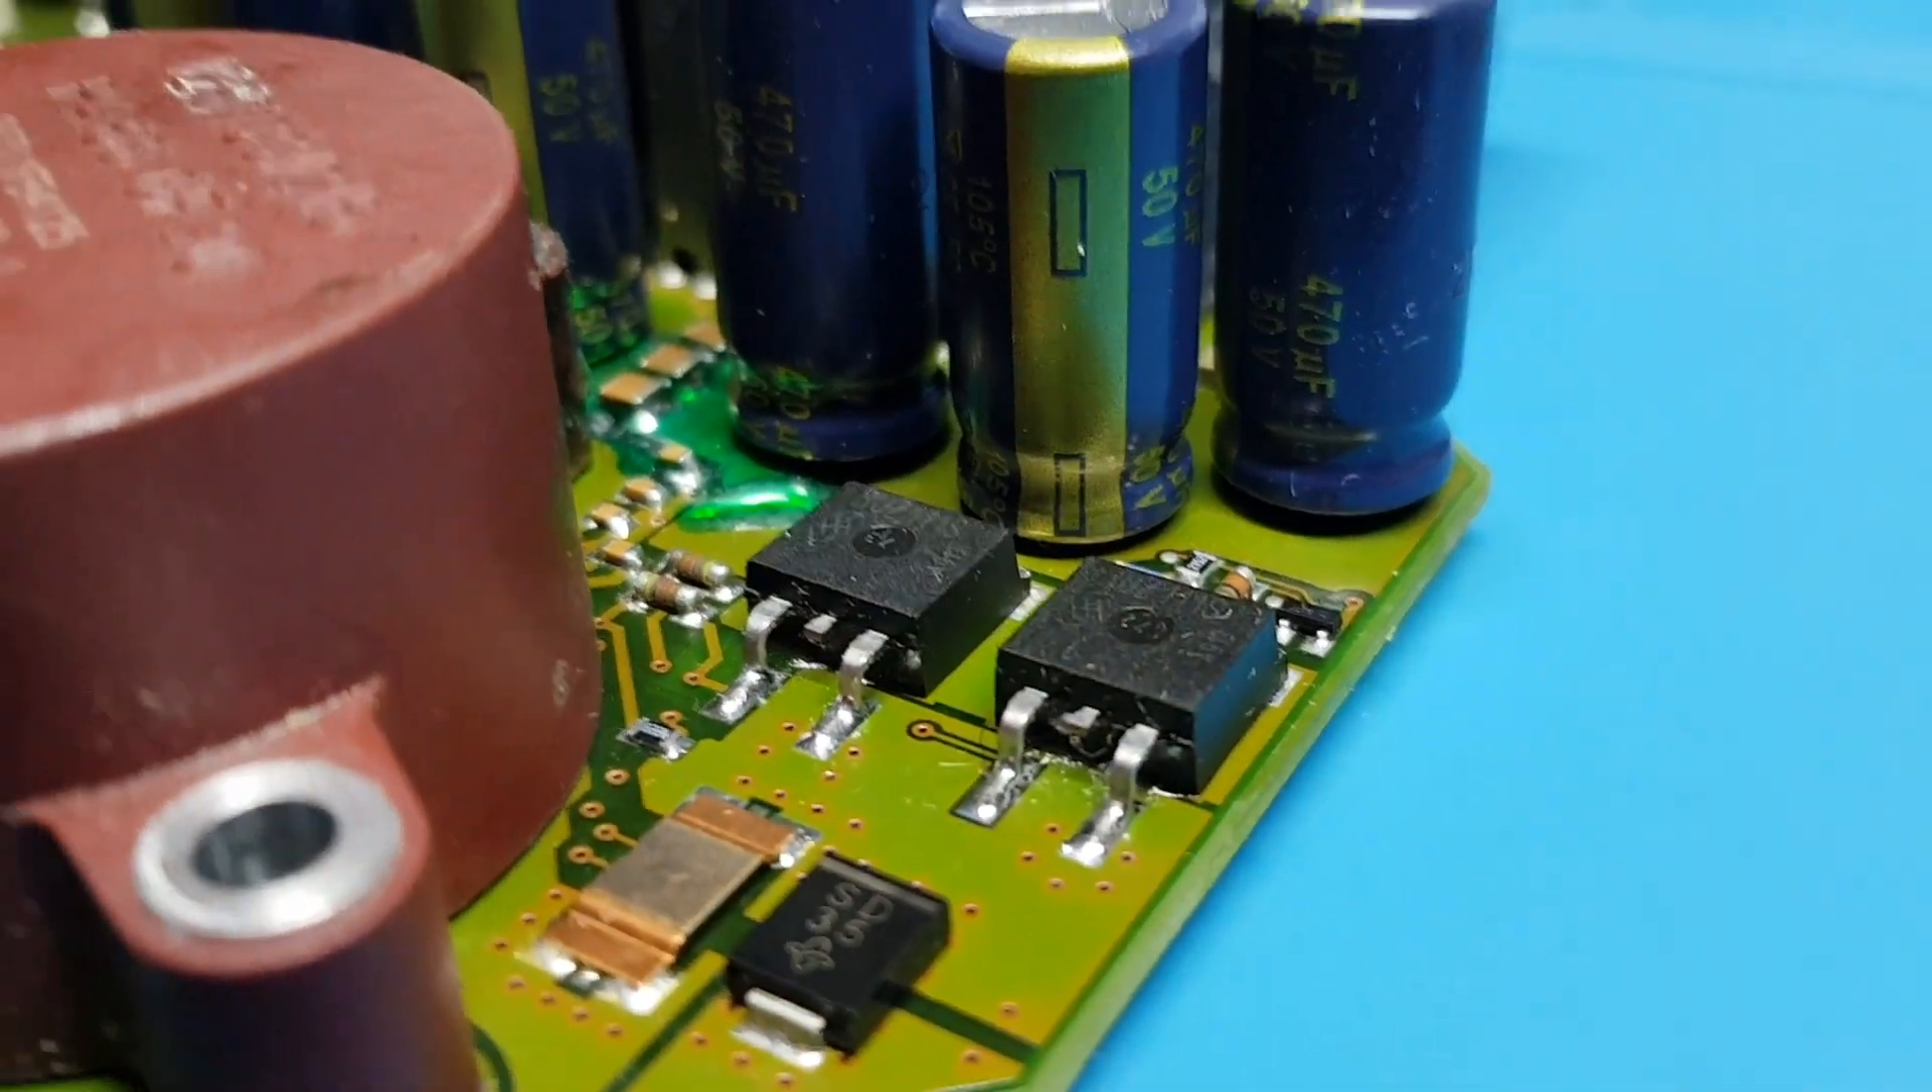All the MOSFETs are done. You can see two there.